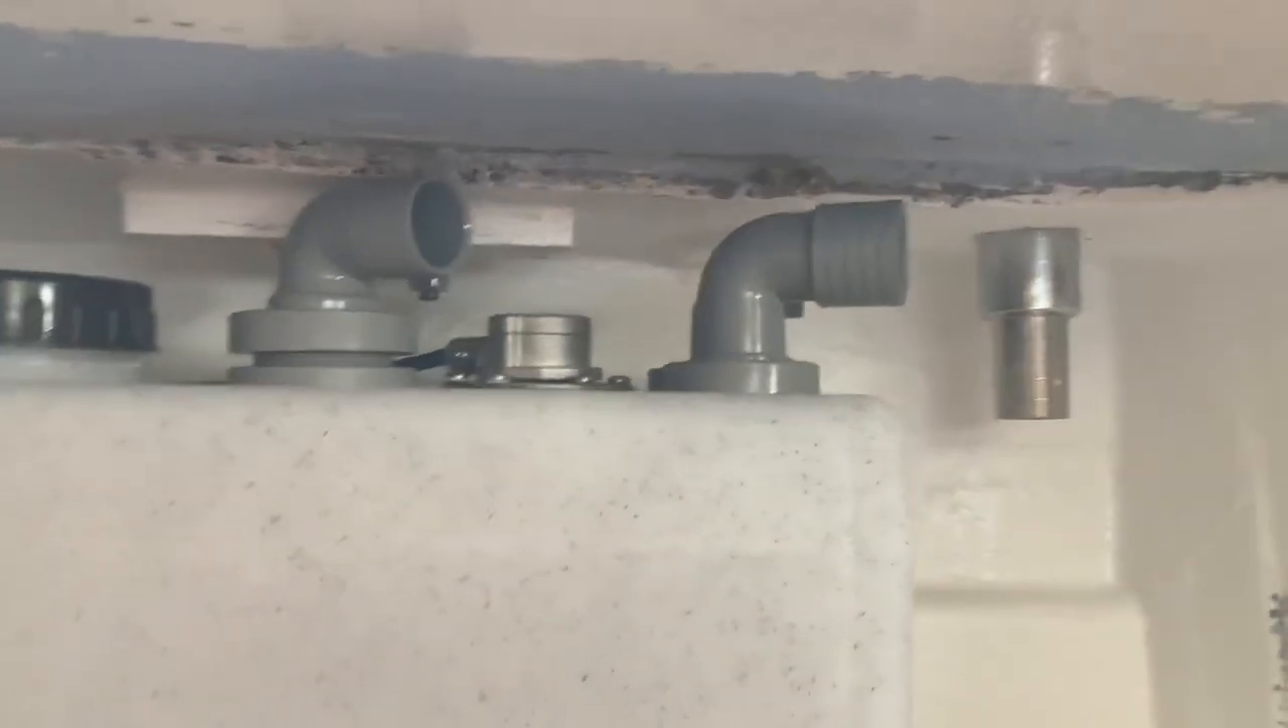All the inlets and outlets on the top of the tank are there along with the tank sender so that's all ready to go.